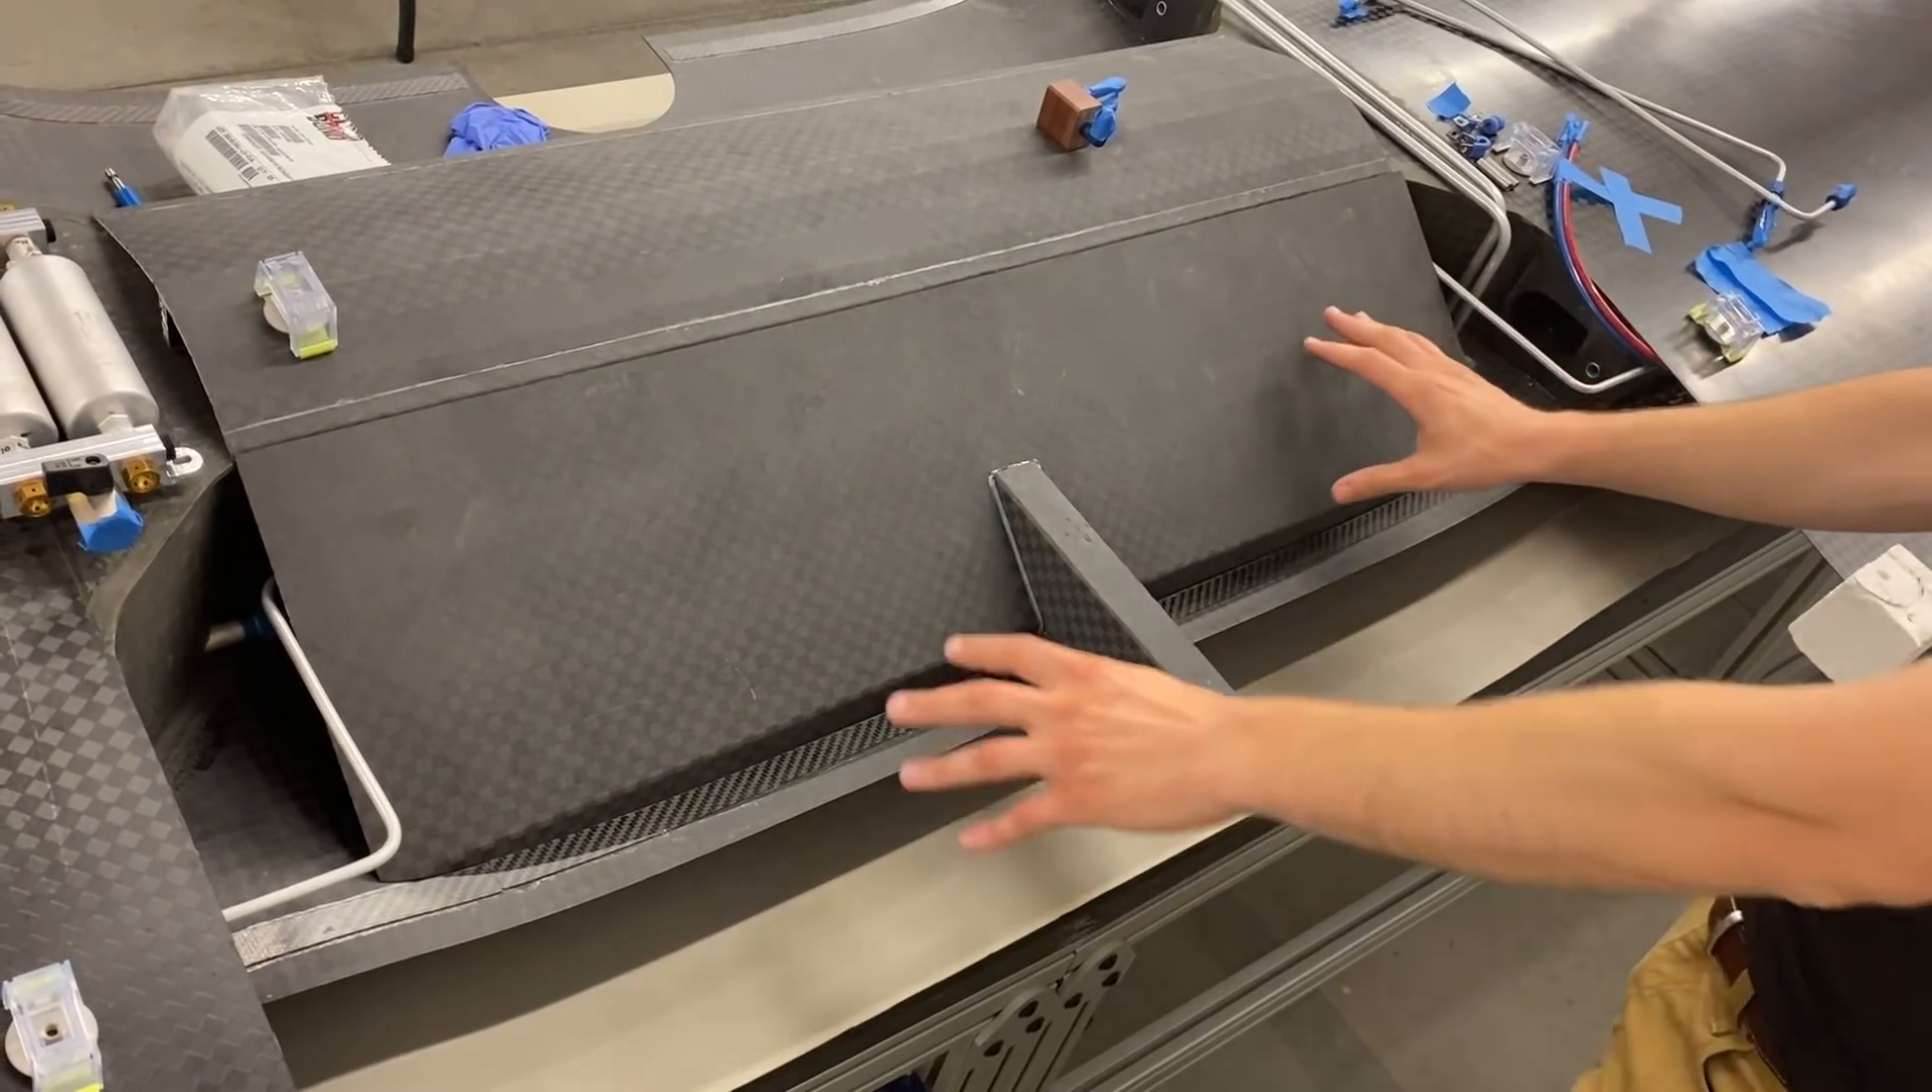So not much to look at right now, that's because we have our seat bottom panel put in place.